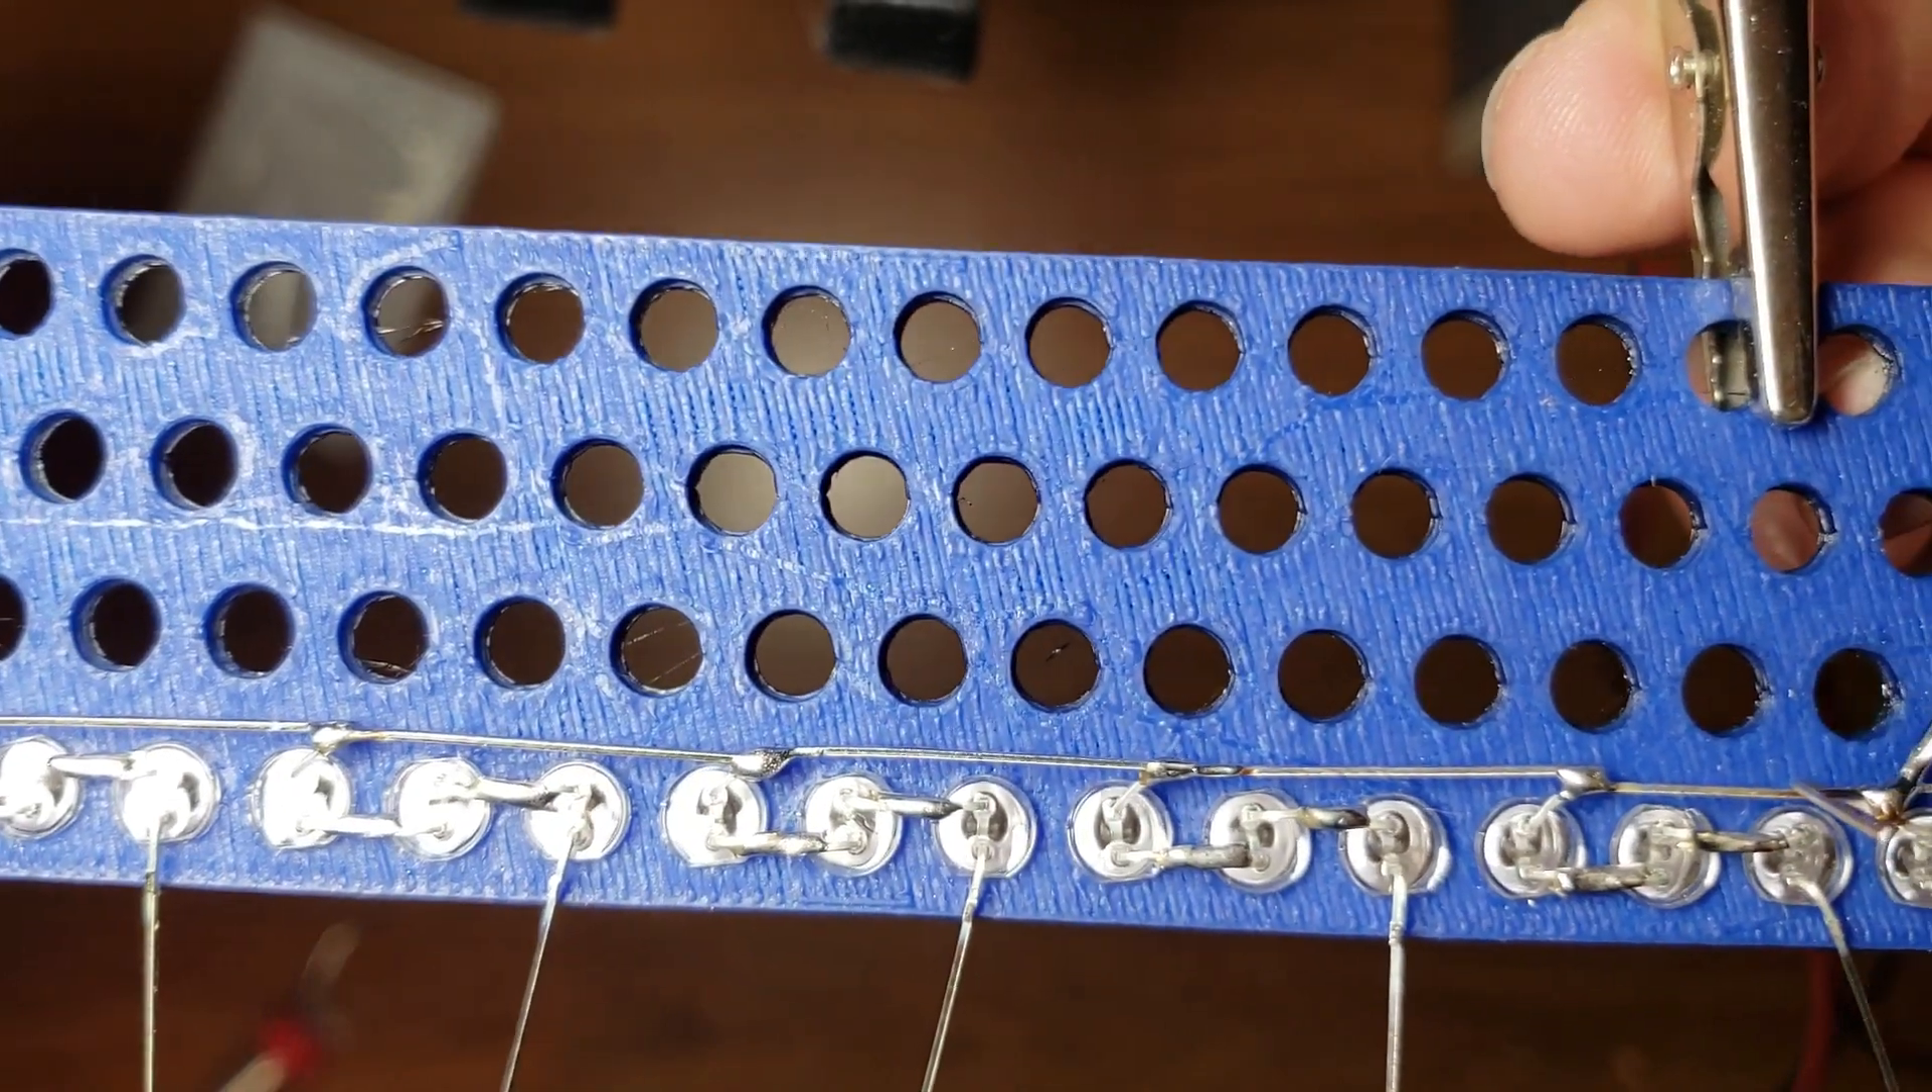And then along the top there, I ran all of the positive leads together since they're all going to be a shared positive or positive connection and all the grounds are what you see sticking out around the outside.